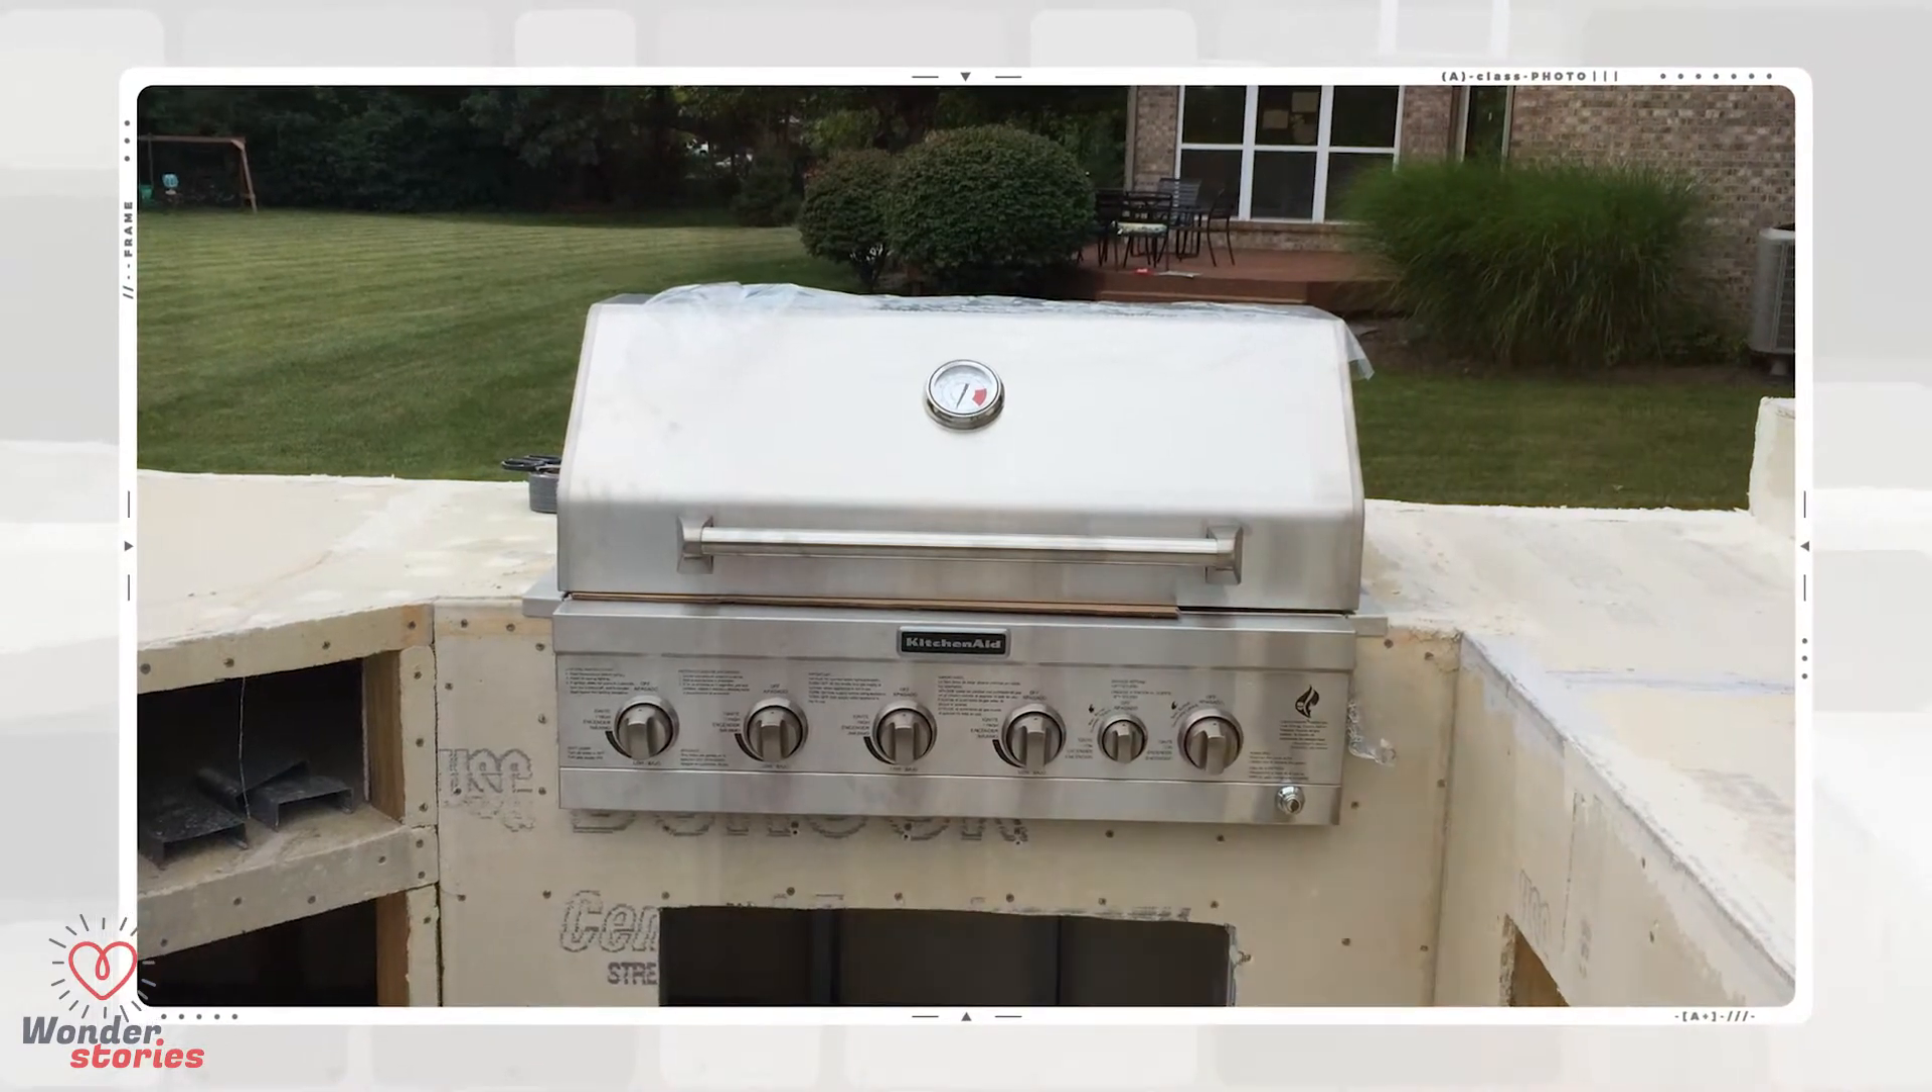His measurements were precise and the four burner grill fits like a glove.